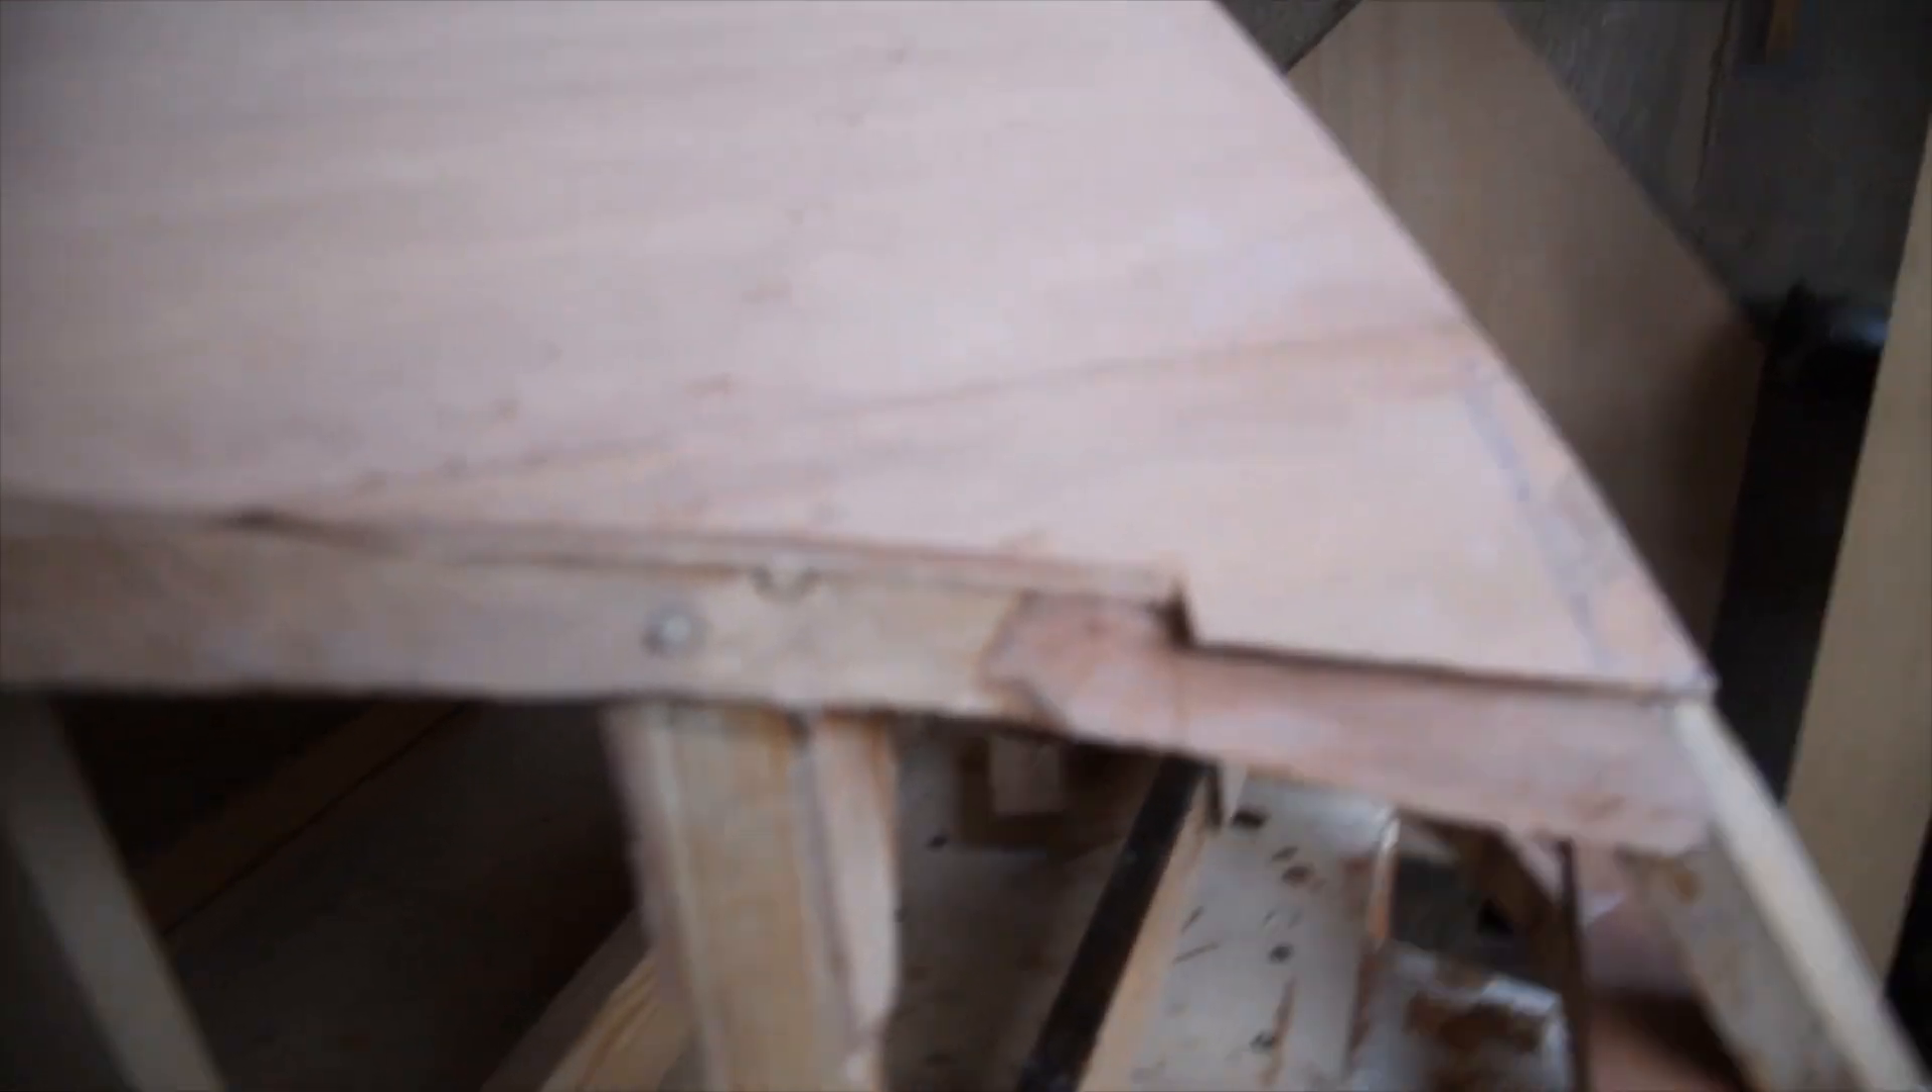And here, there's a little ridge which you see where the ply leaps from a flush joint to a butt joint there.